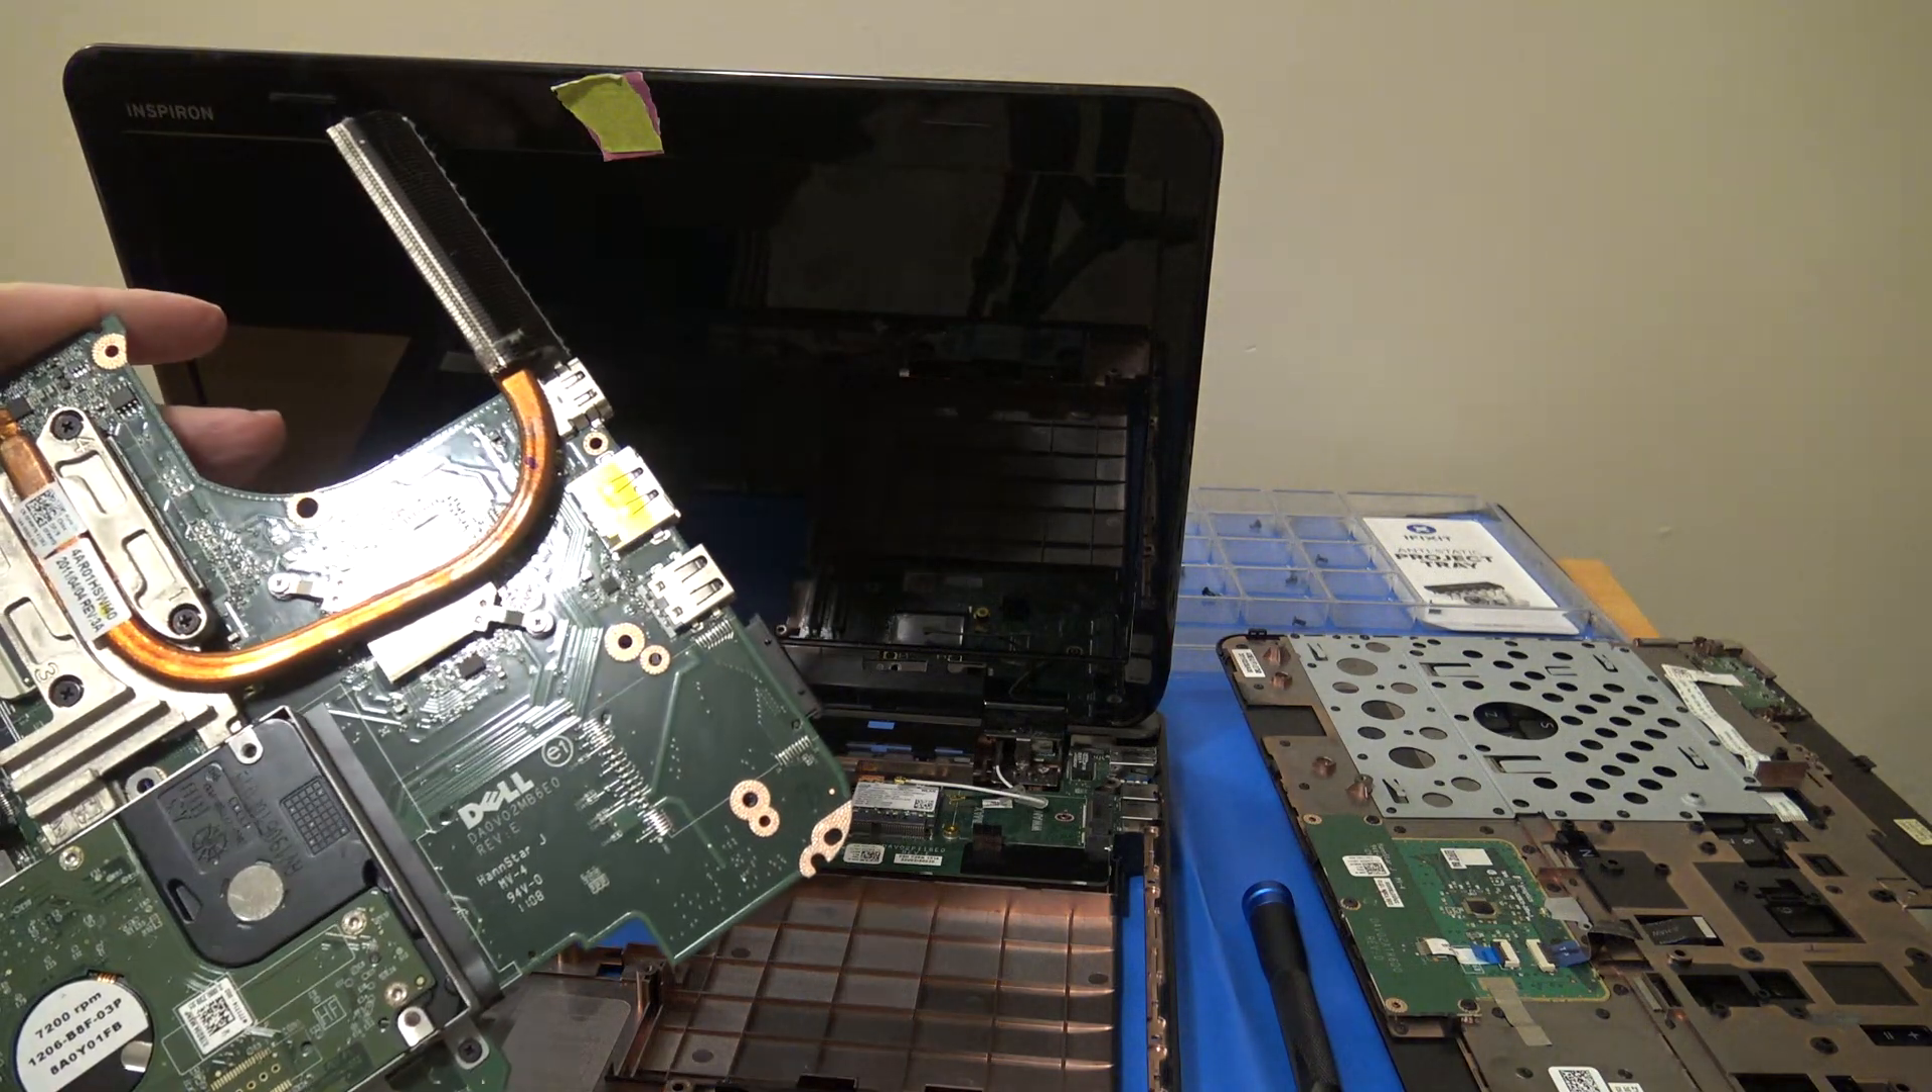All right, we got the main motherboard out now.